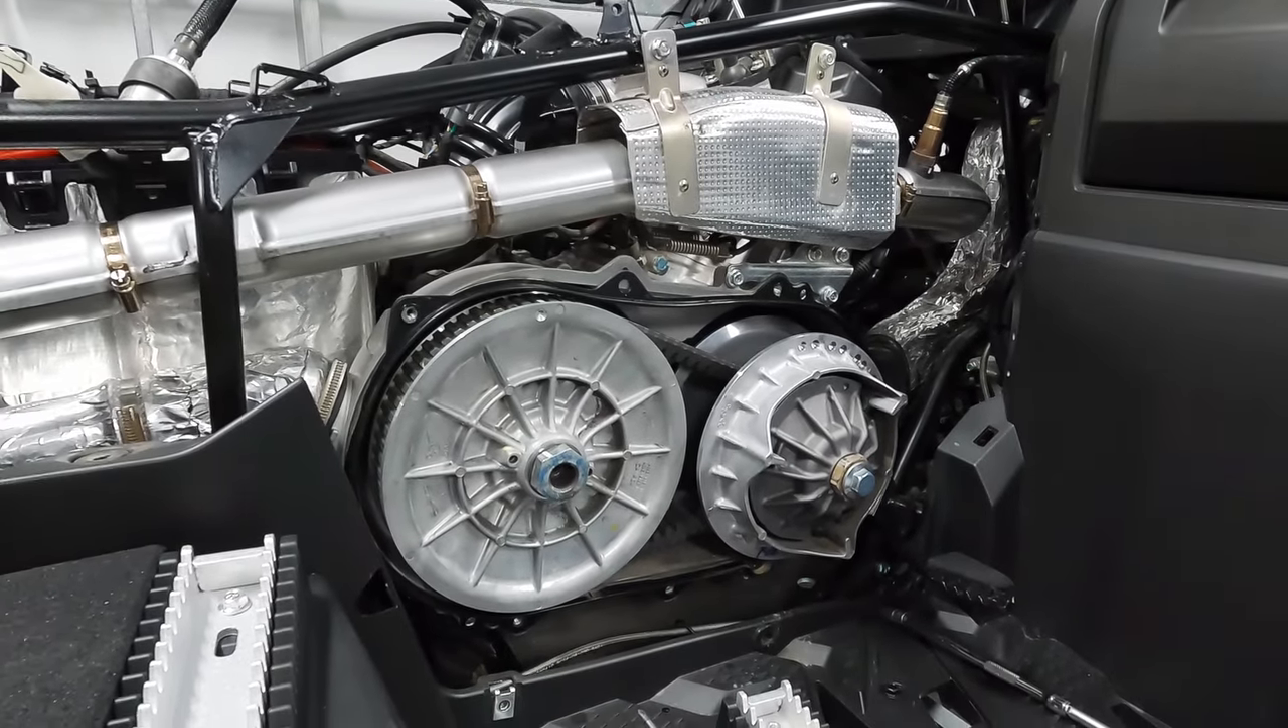Fuel tank is now off. I've taken off the side casing and you can see the clutch assembly.